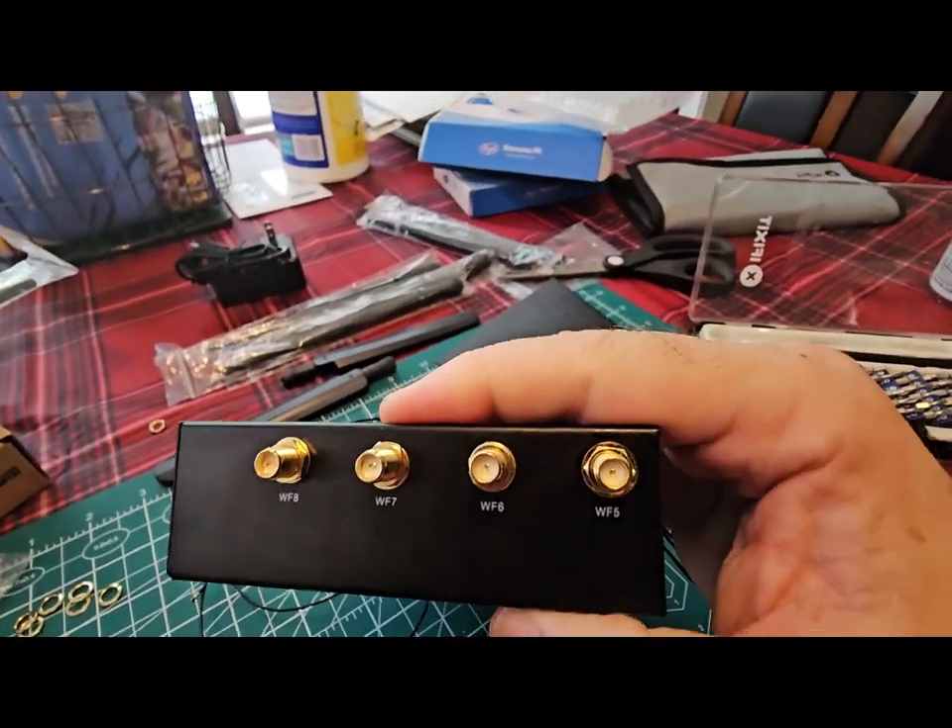Okay. I got all the antenna connectors into the case.